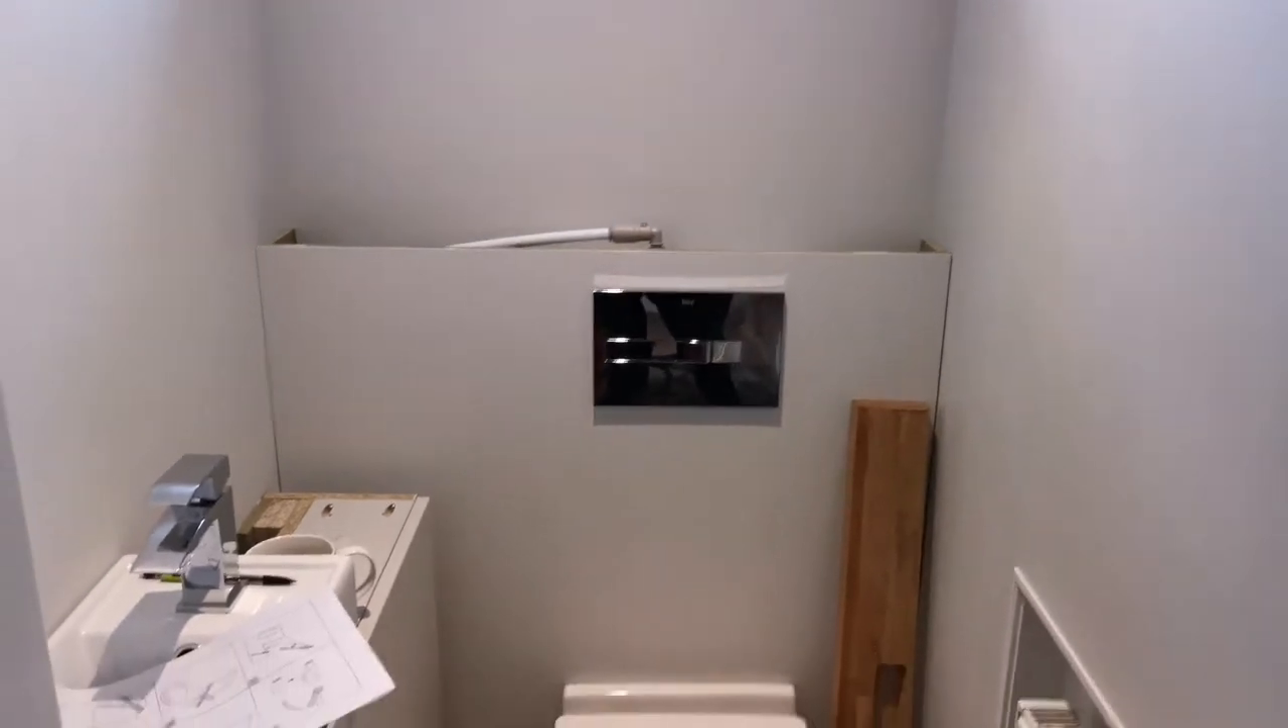What's happened is the pipe is sticking out from the top.